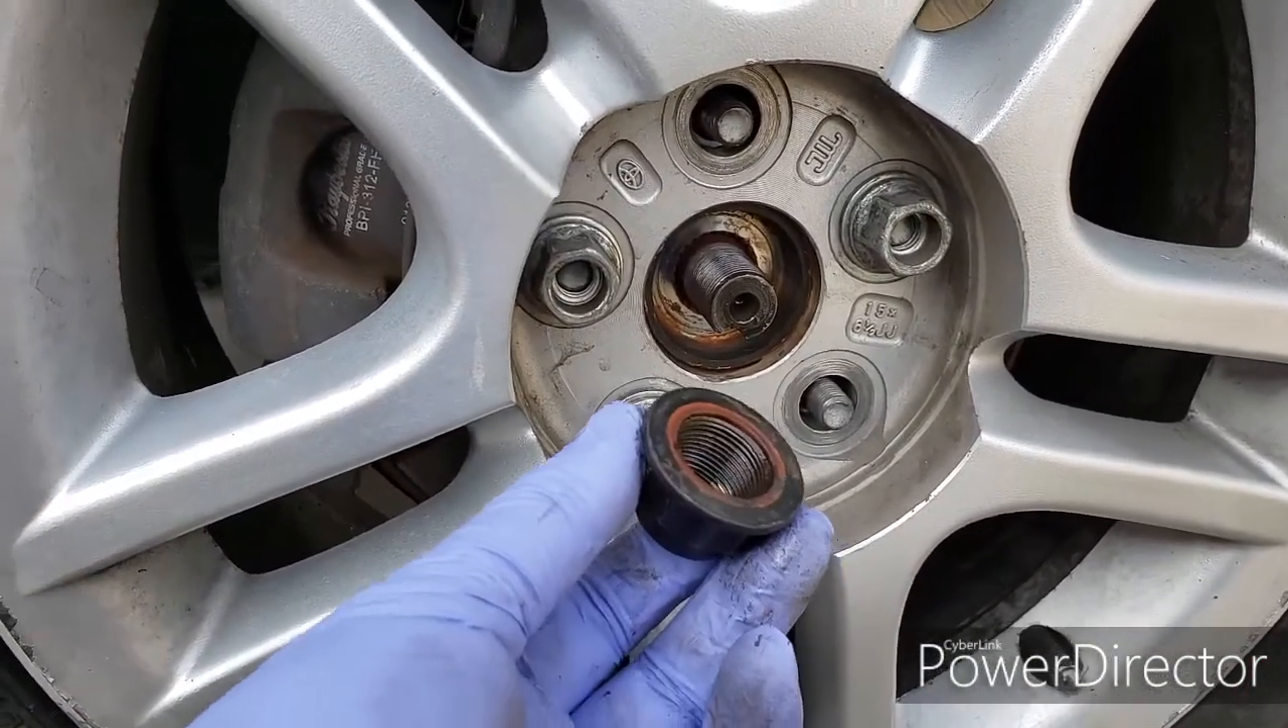Okay we got the nut out.